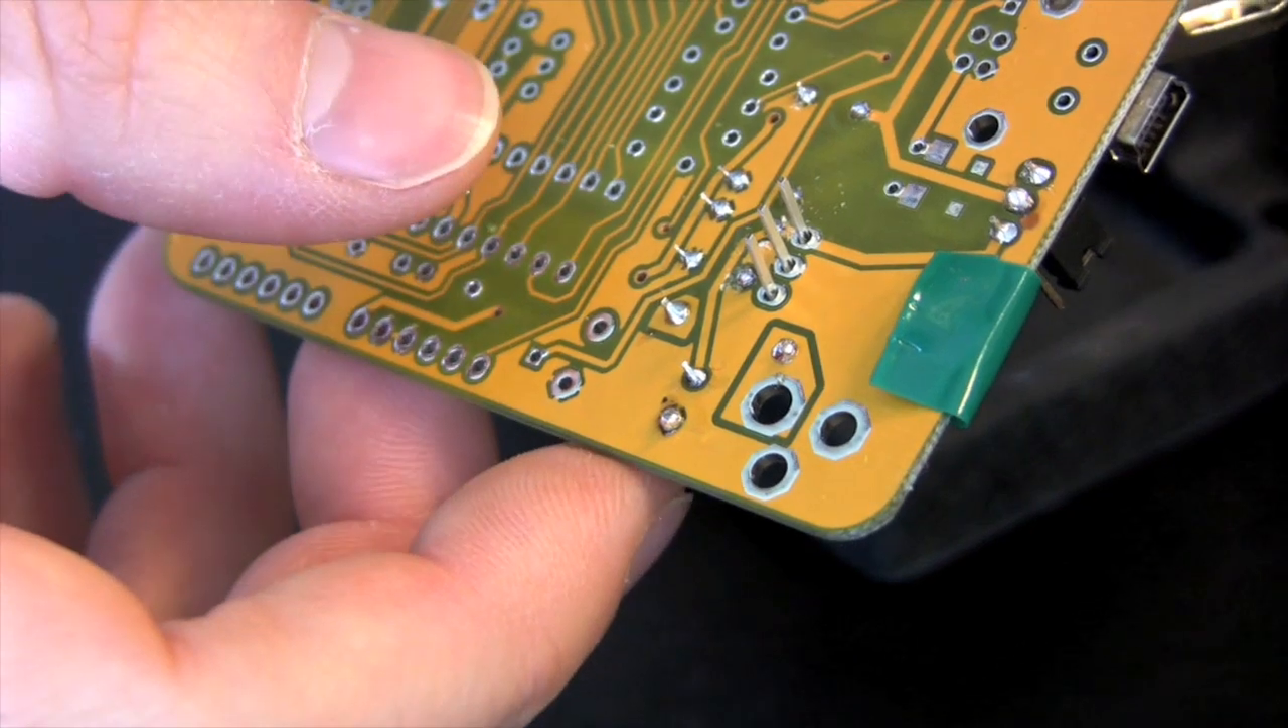Now, I've again used a piece of tape to hold the component in place.